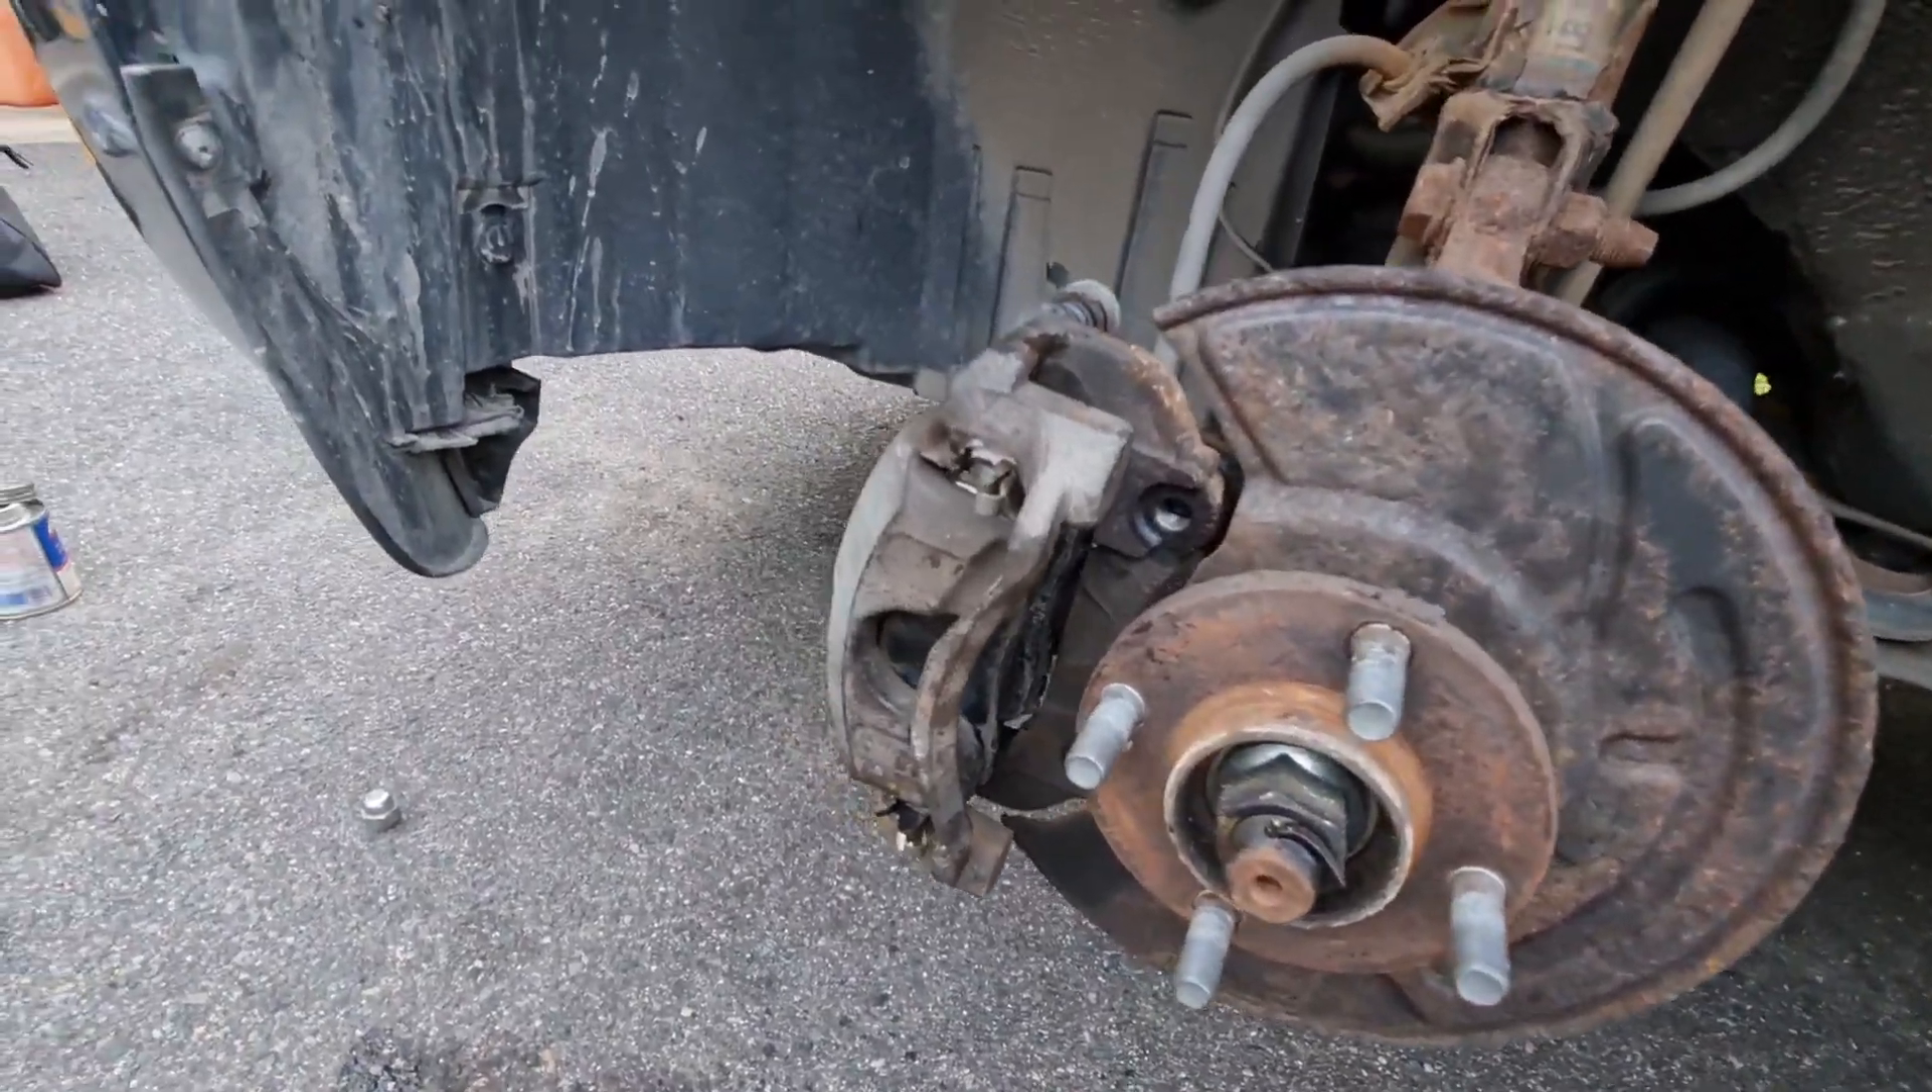Пока что предварительно собрал все на свои места только единственное что без диска.